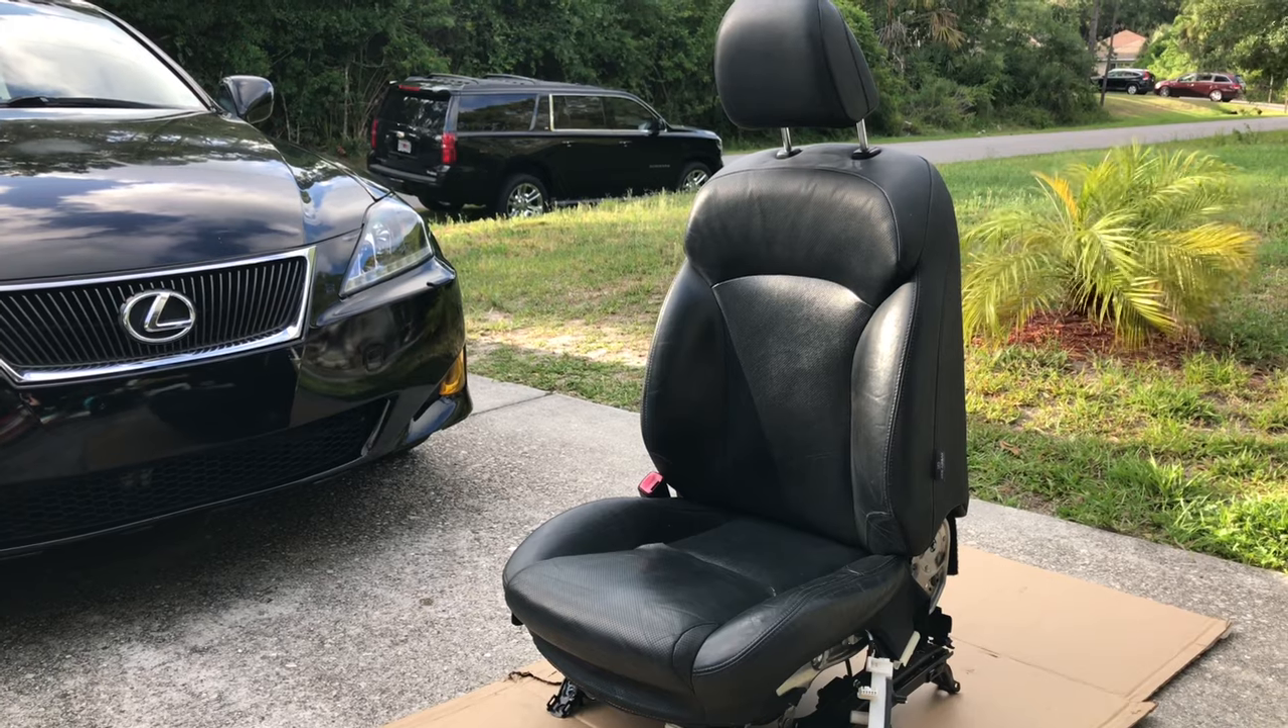At this point I had to take out the seat because I was having difficulties recording the rest of the steps, but it's not necessary.